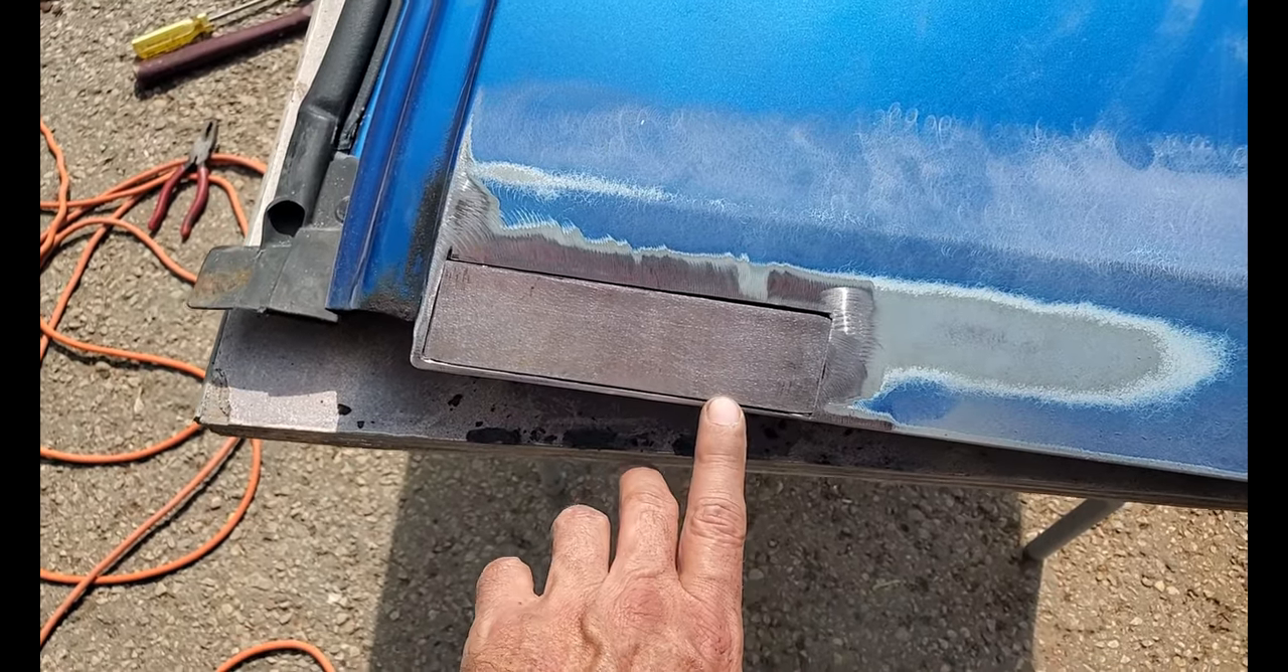The piece is reasonably fitted in a little bit of a gap there I'm gonna have to live with that.